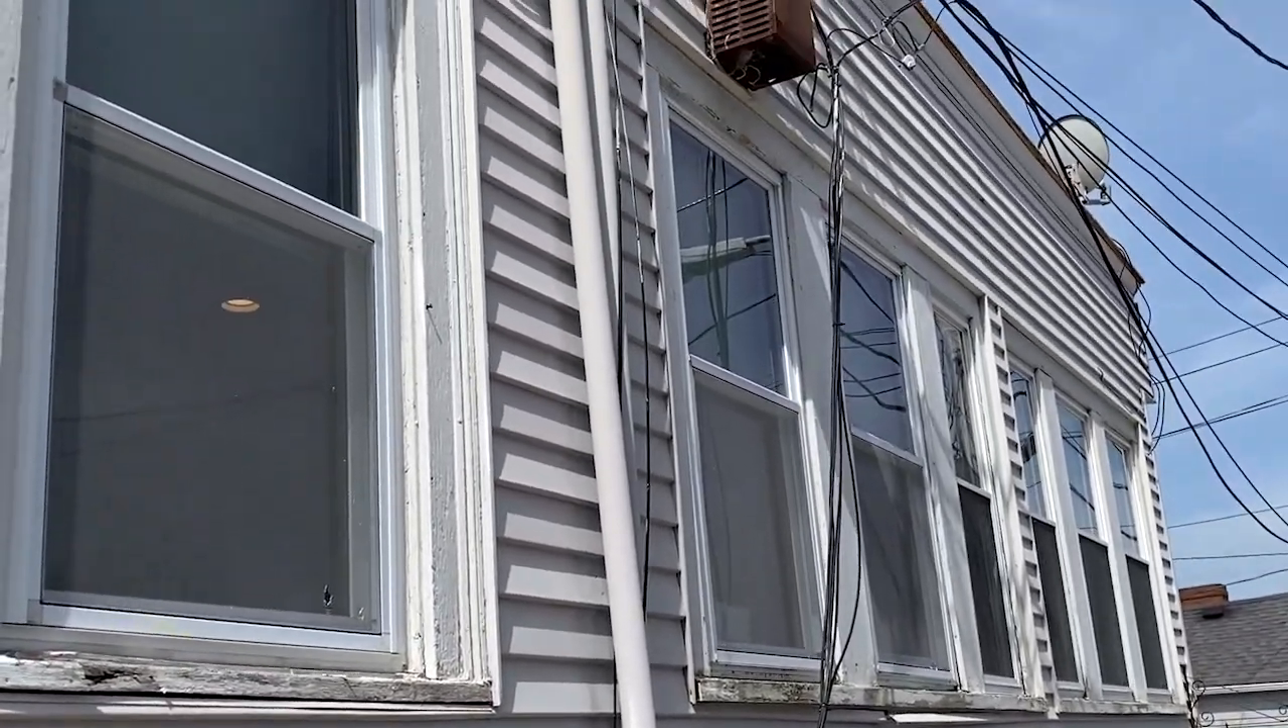Look at these service raceways here. One of them is kind of hanging off quite a bit.